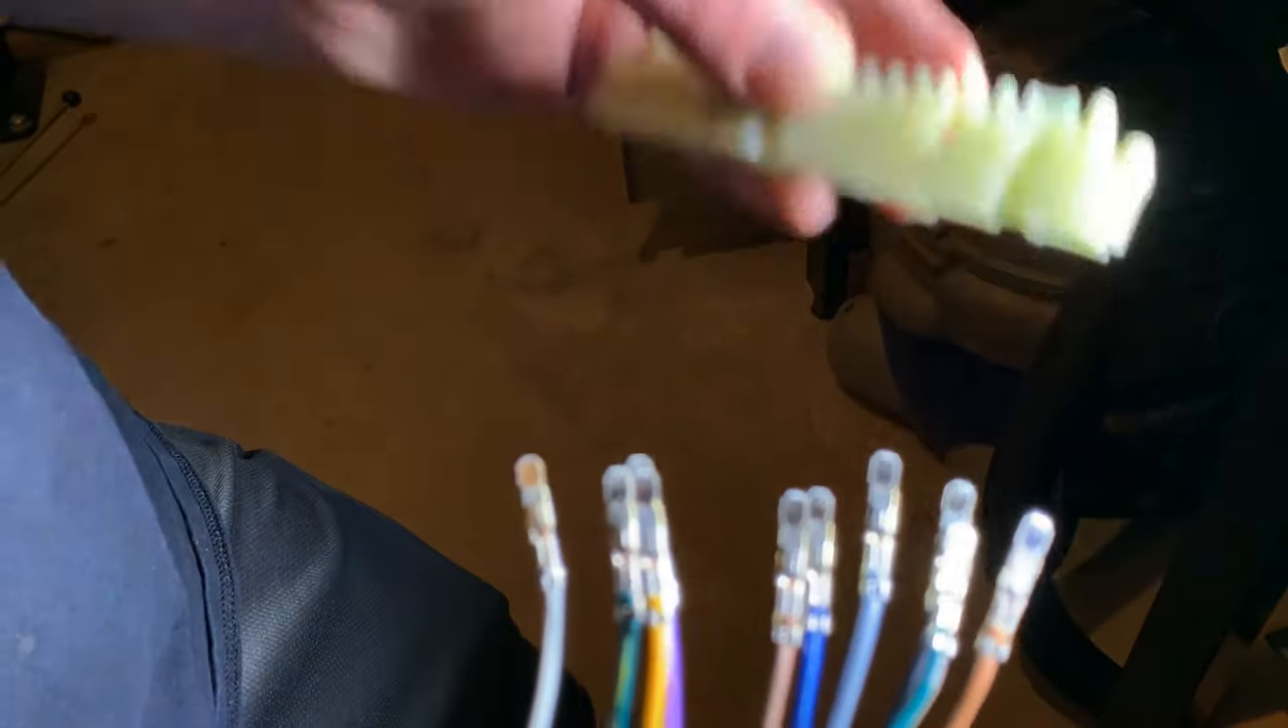So we've removed the plug without cutting any of the wires so there's the plug and I can show you kind of how we did this.